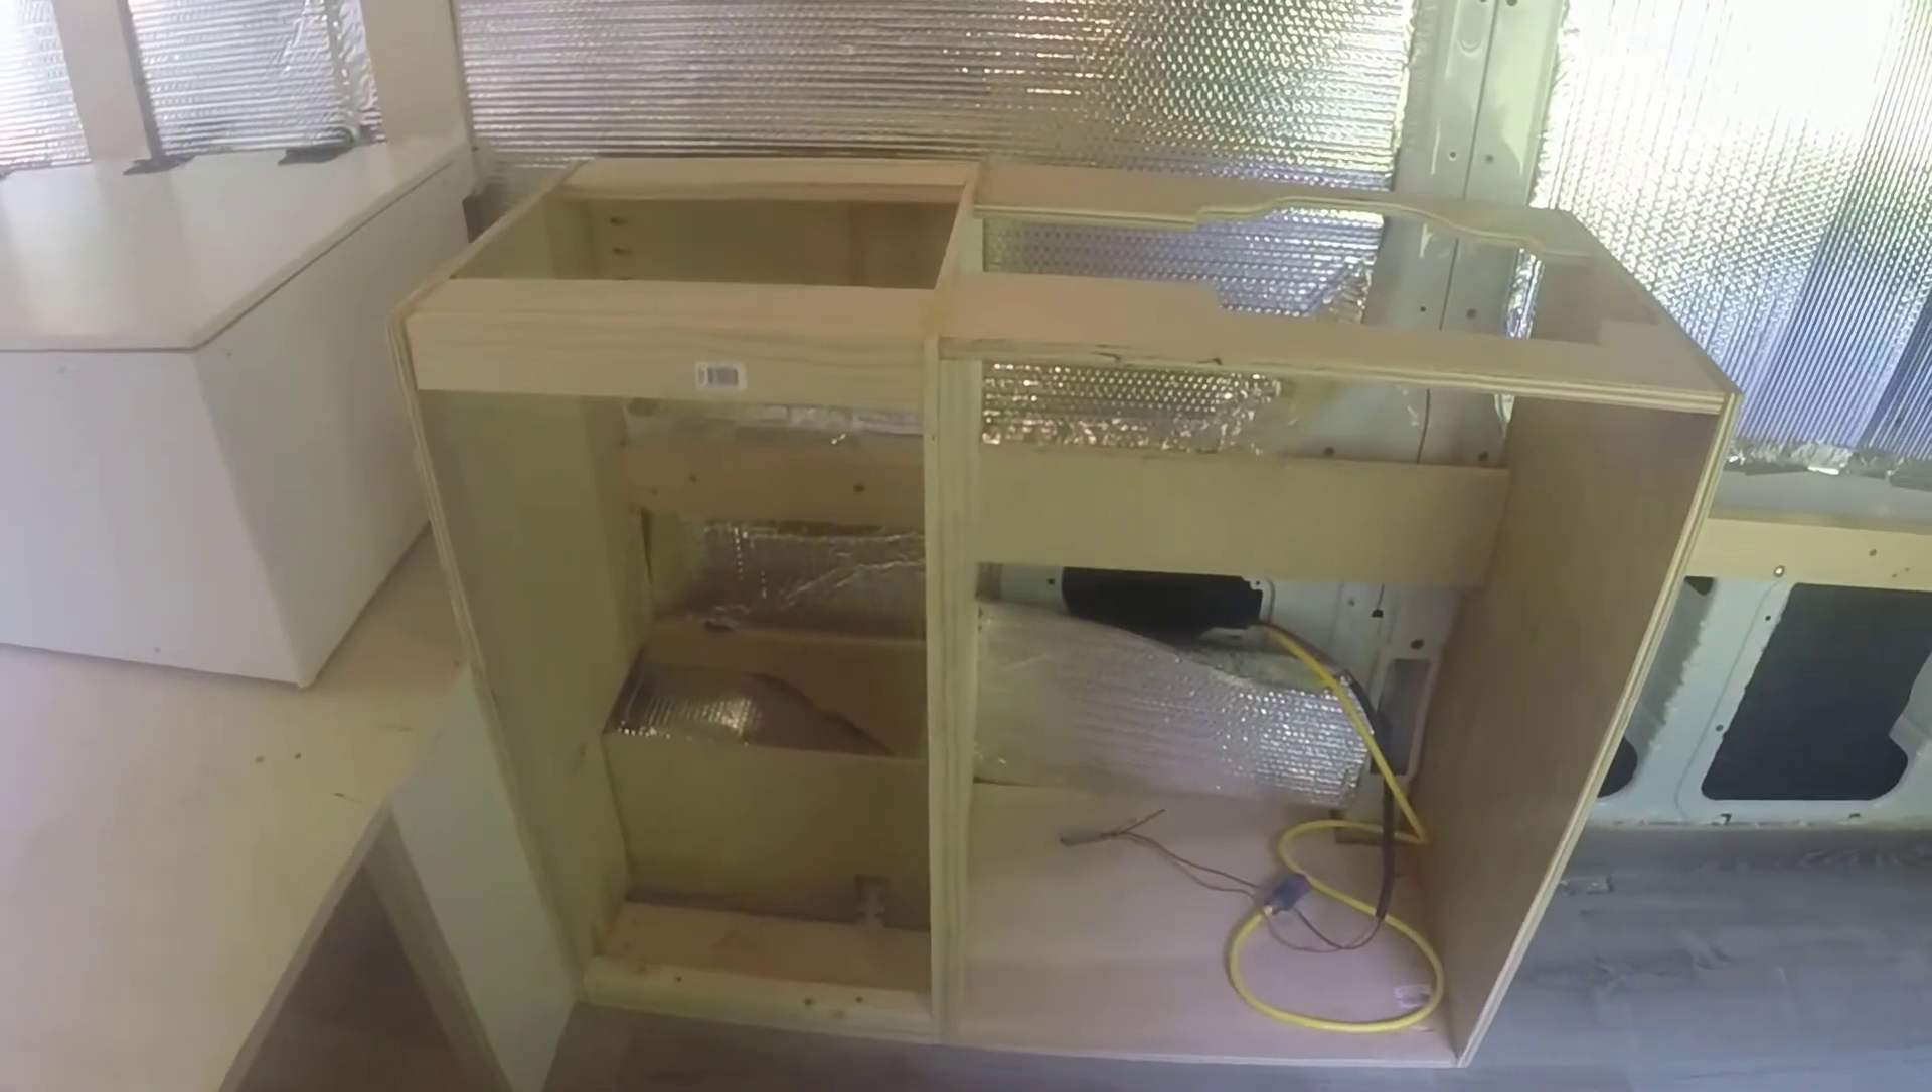So we've installed our first unit here. This is our sink cabinet for the sink area of the van.